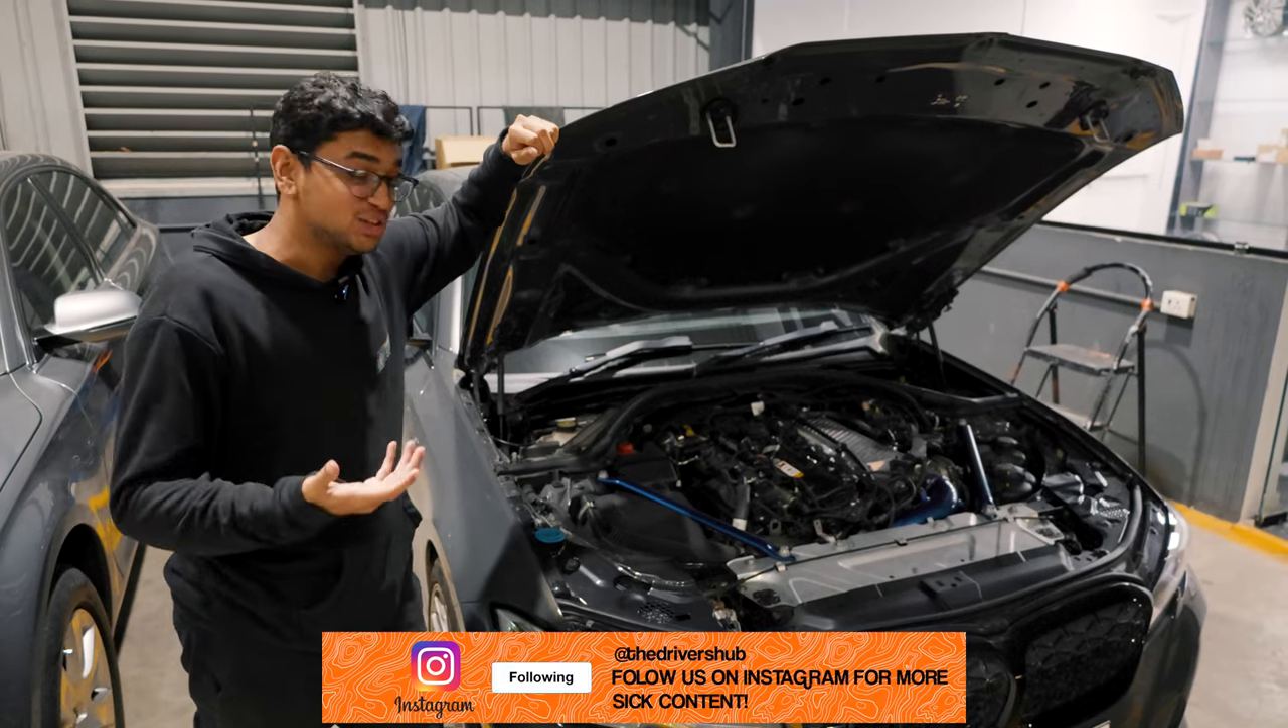Now right now of course the engine cover is not on so it looks even crazier.